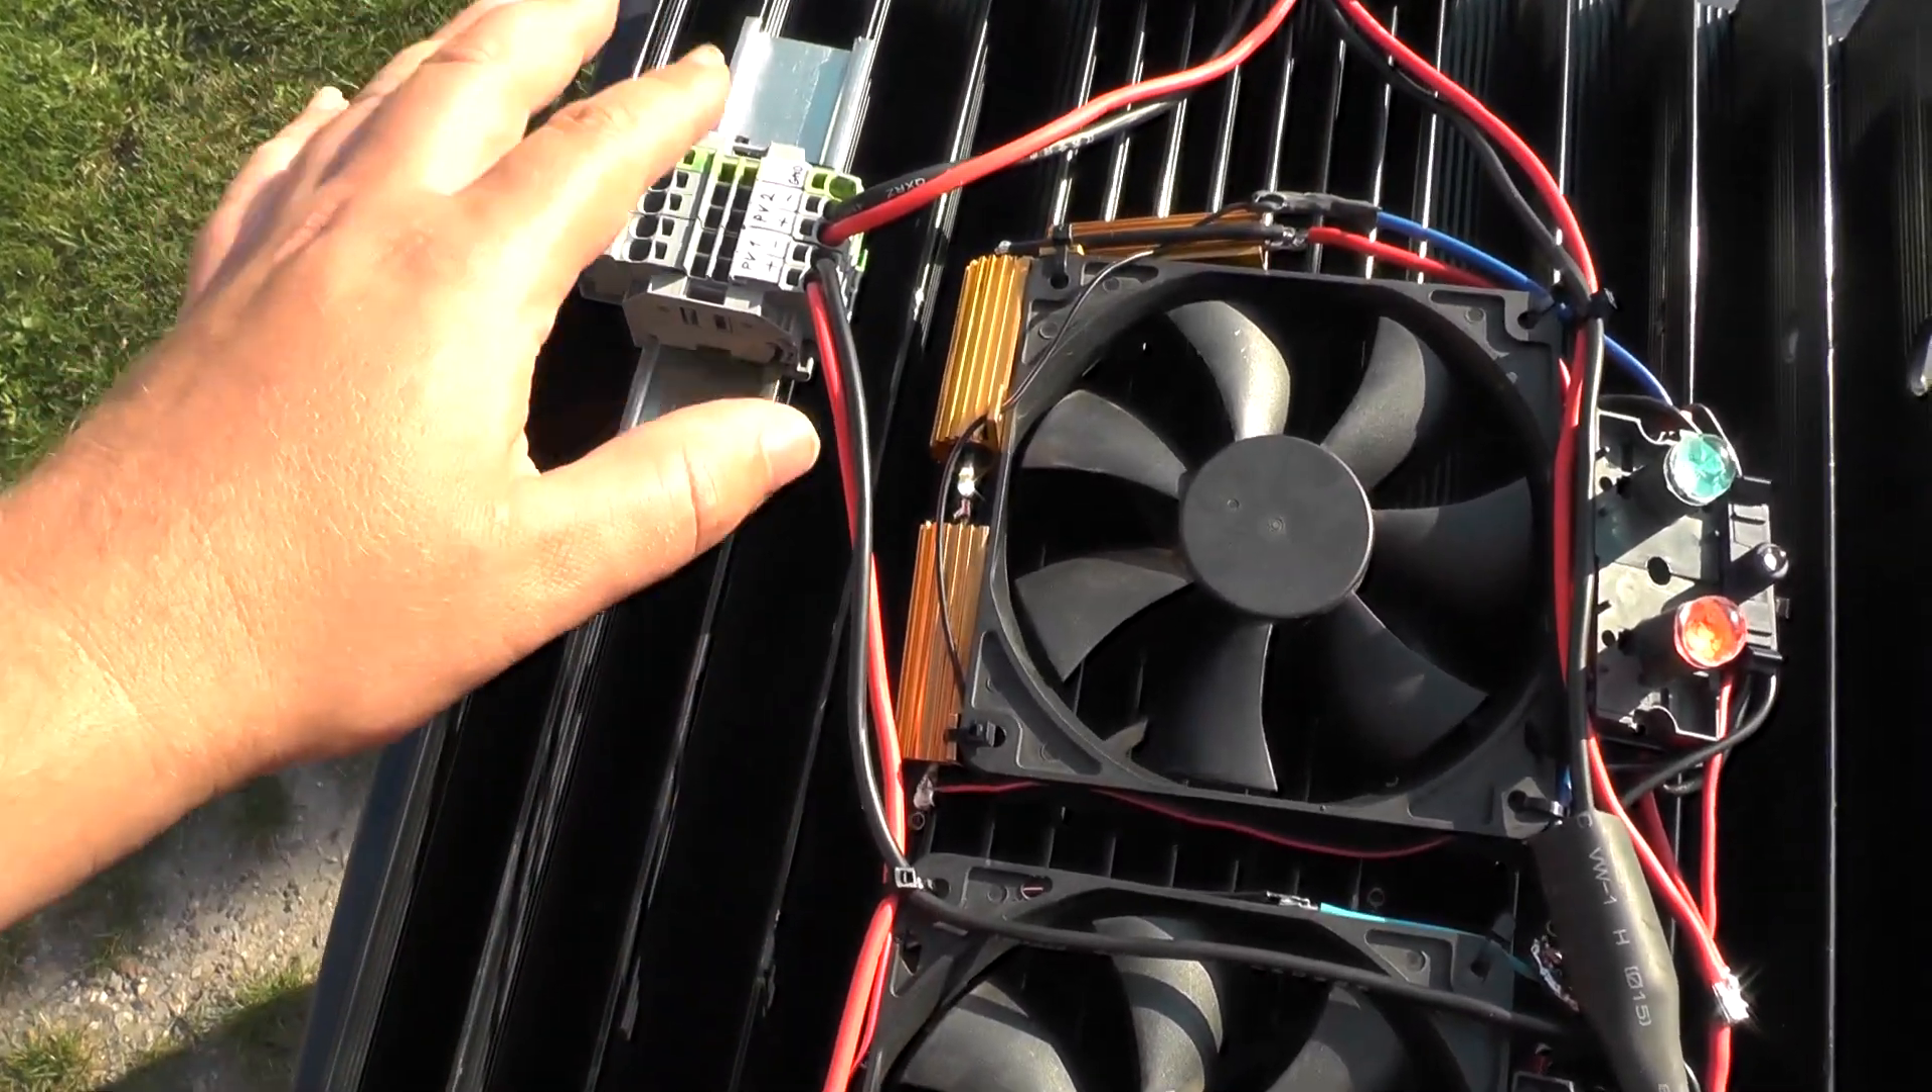This is how it looks like after wiring so i have connected two extra lights.